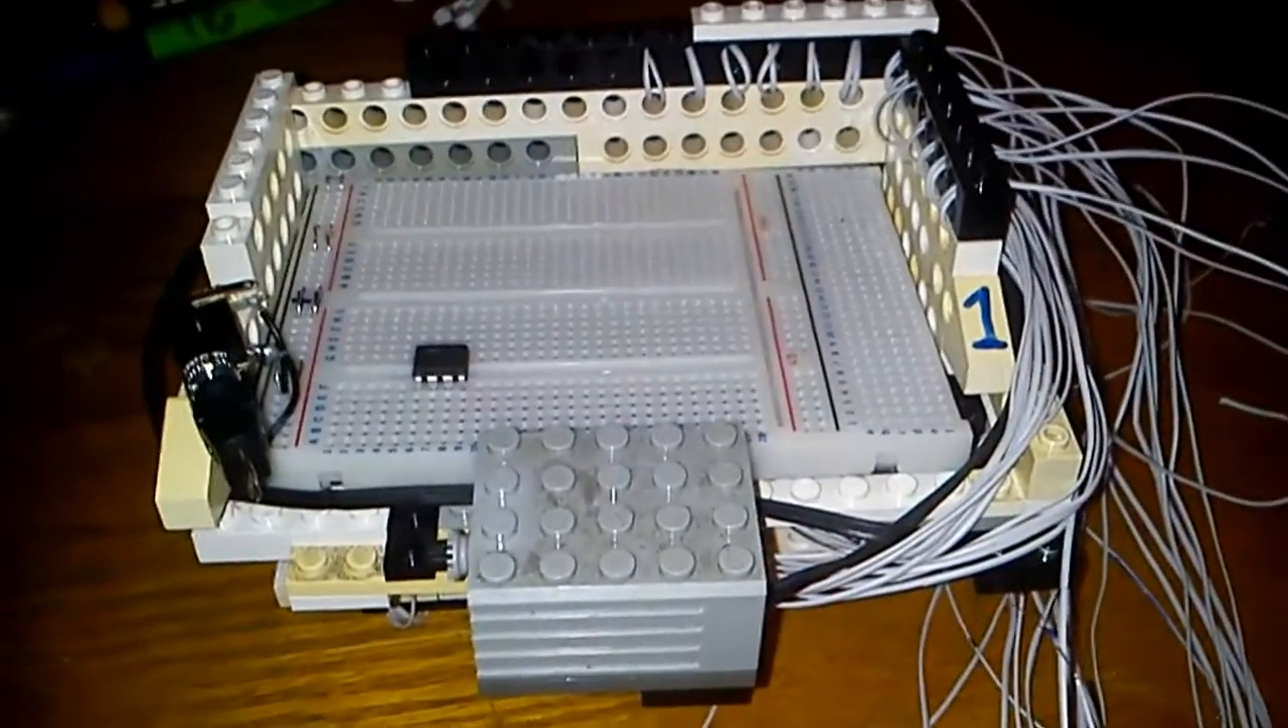I've got the breadboard on top, it's all one unit, all I've got to do is put in the ethernet cable and all that stuff there and just proceed to play around with it.